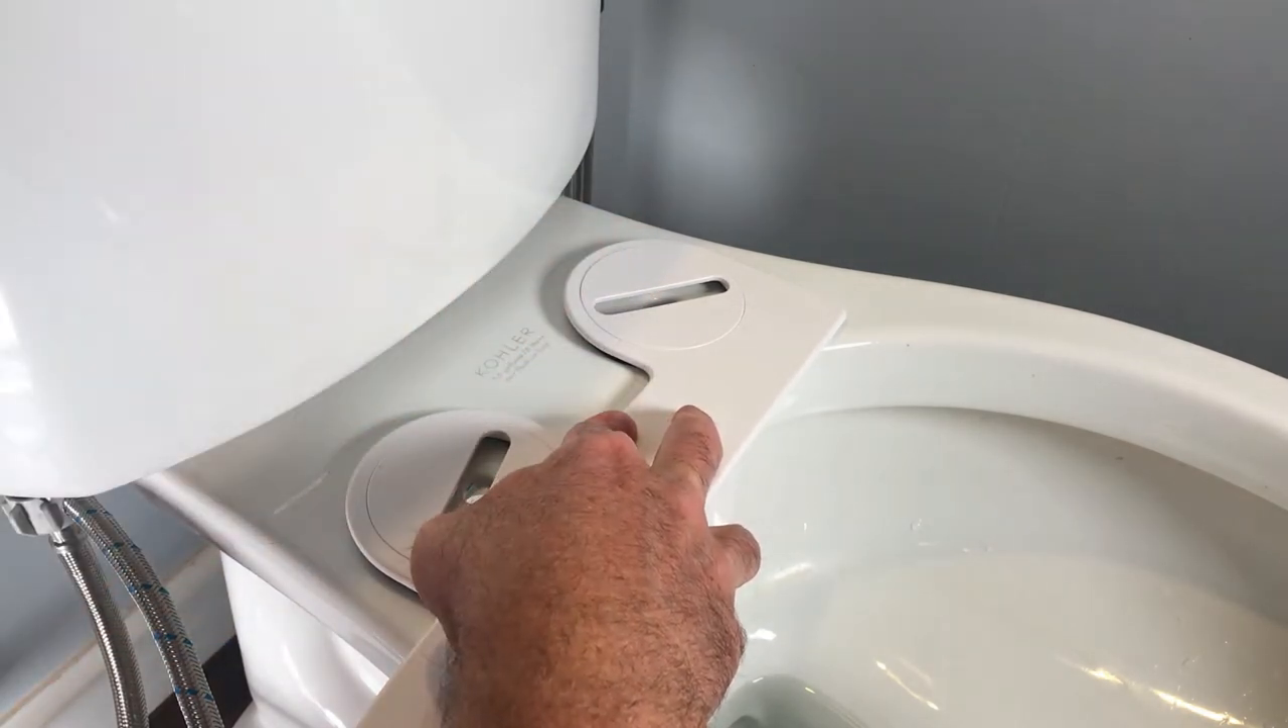The flanges just fit into place, they snap in just like that, and they rotate so that they can meet the holes that where the seat is received.